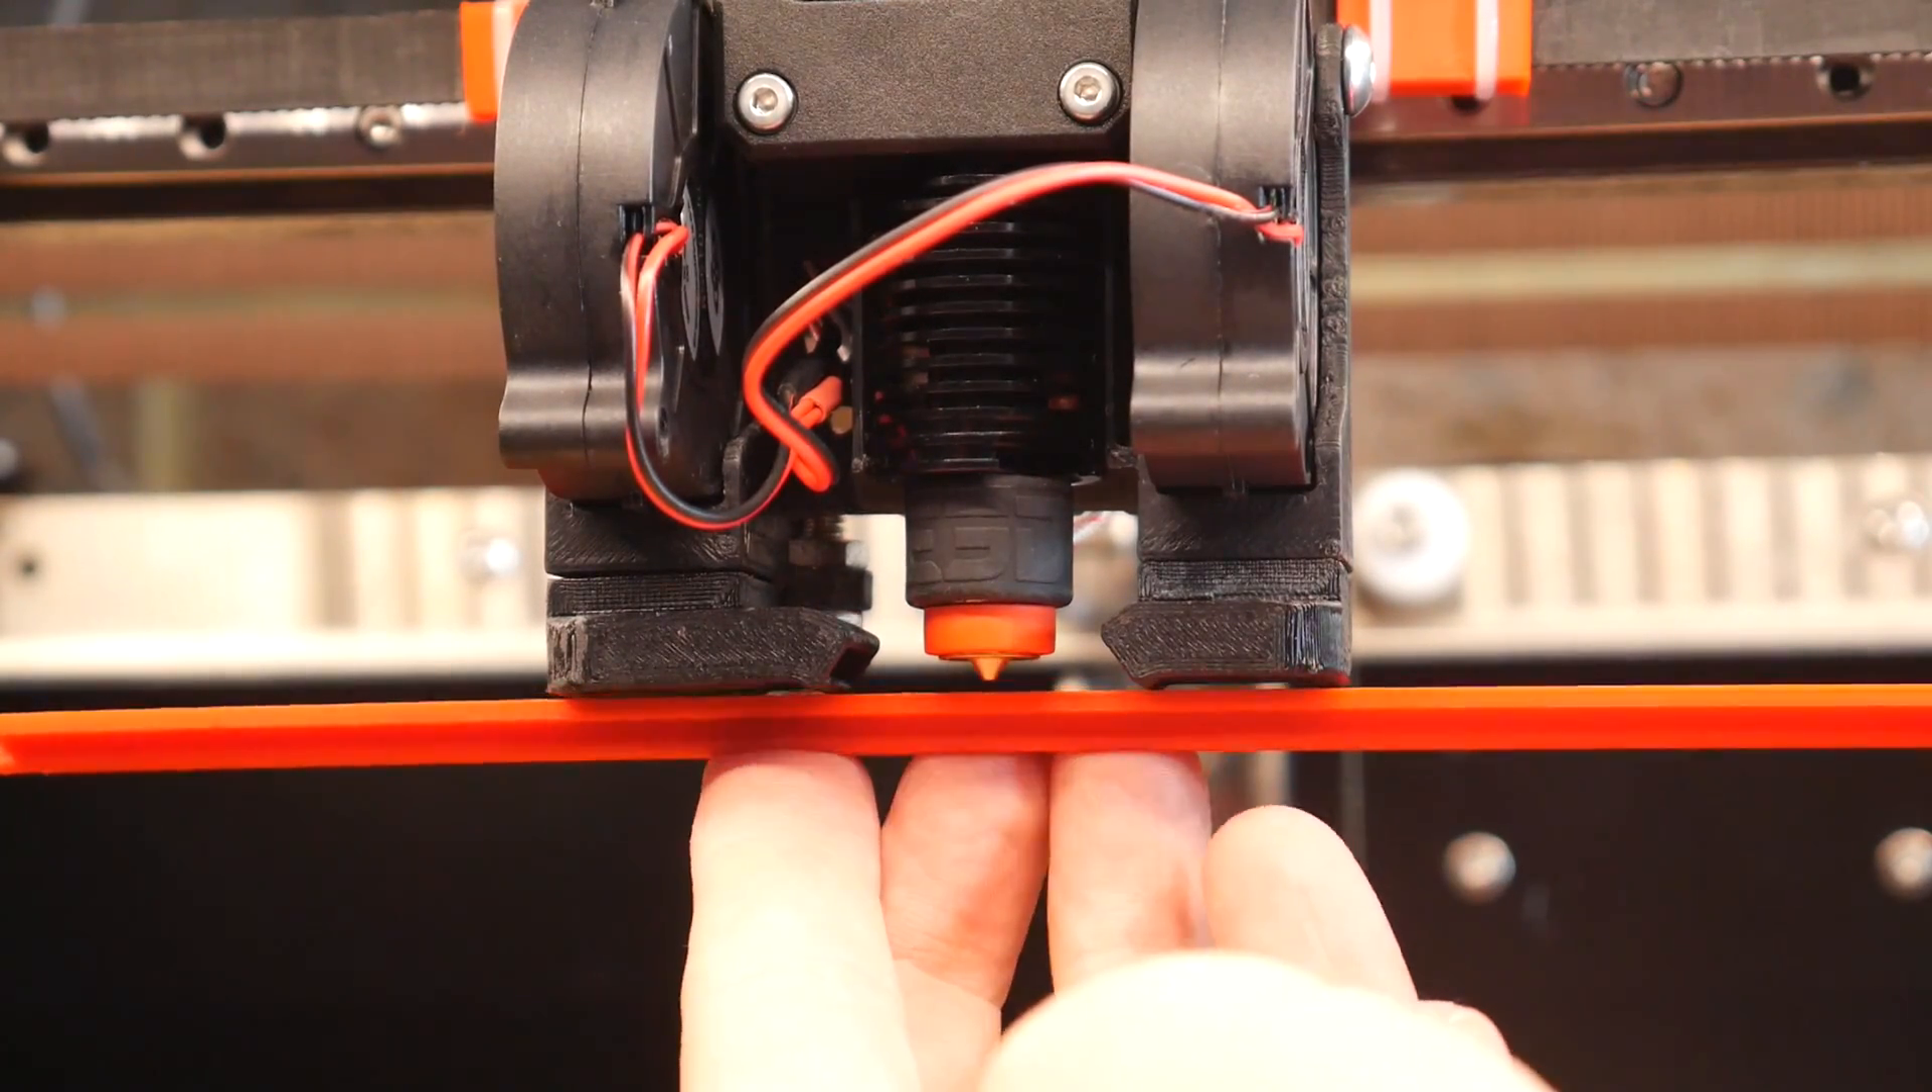As you can see, the original ducts for the Volcano hotend sit far too low for the Revo hotend.